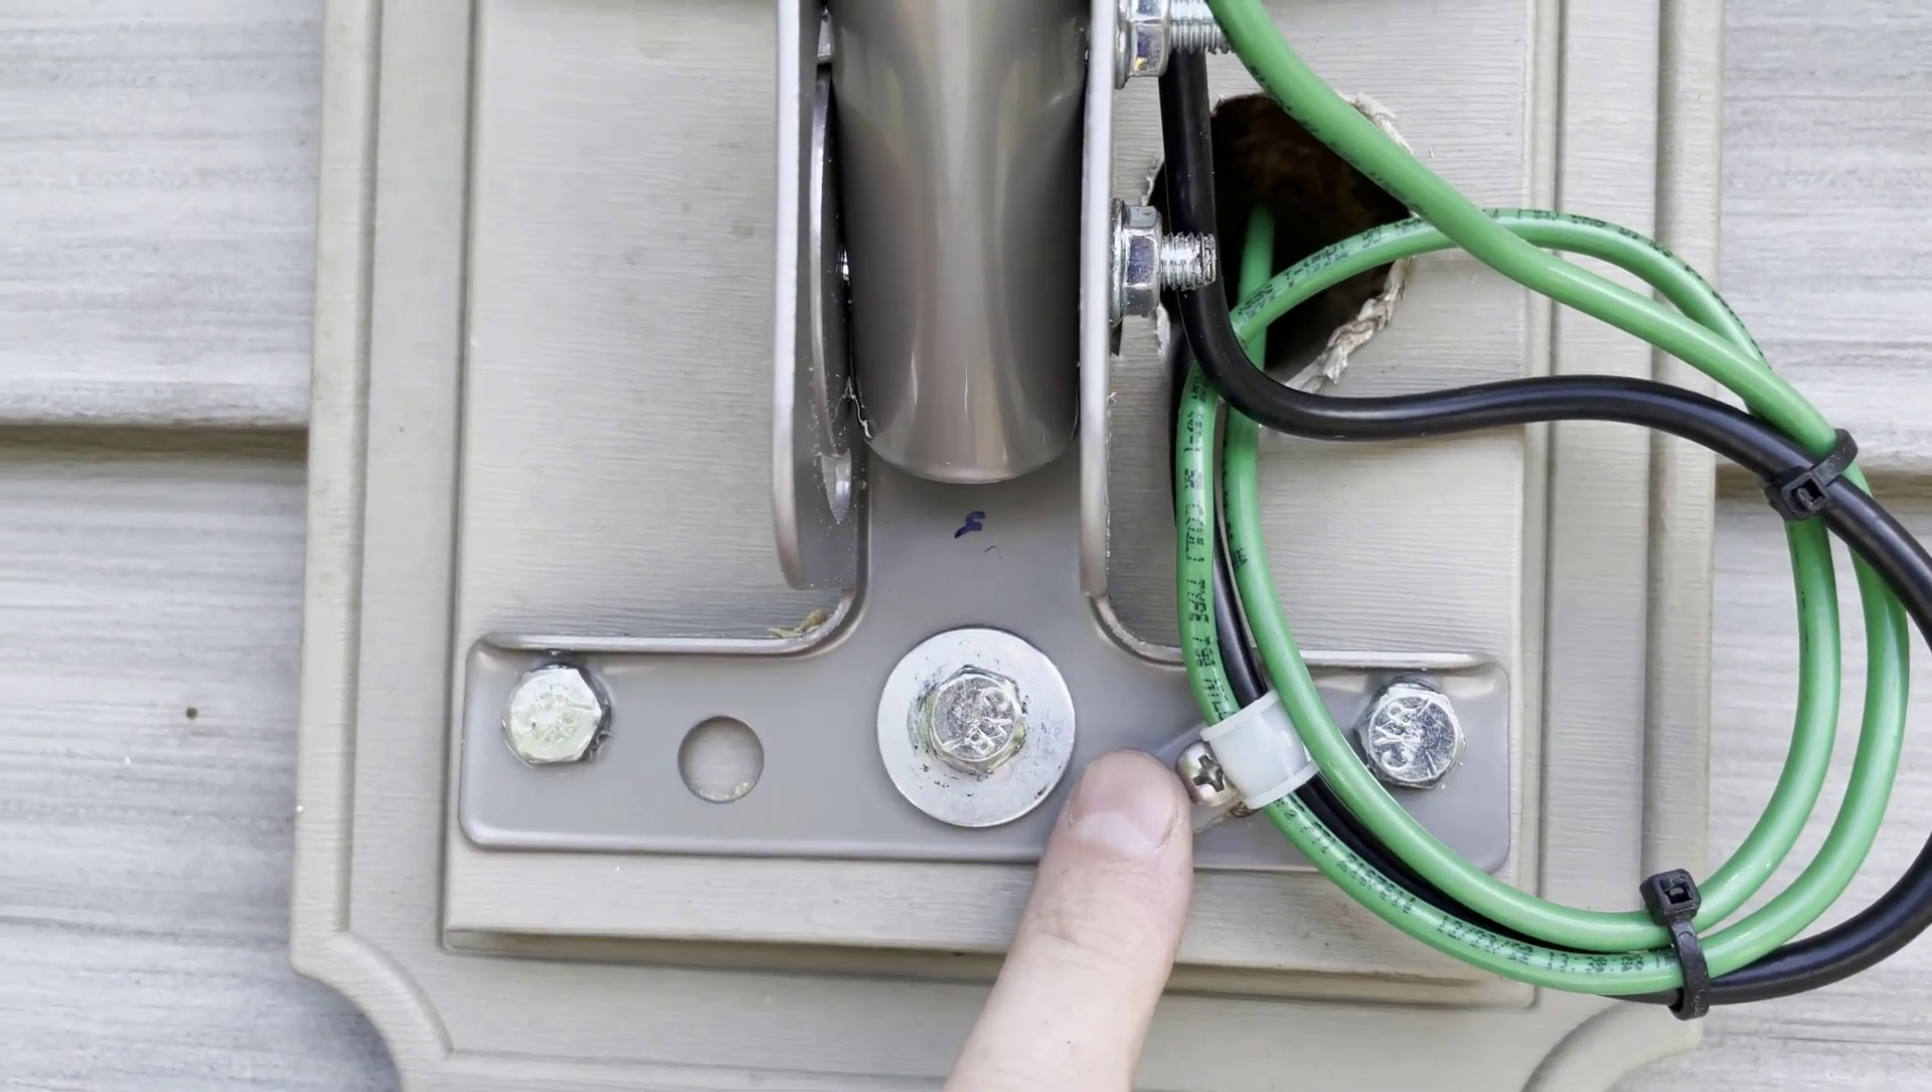The wires are all going in. I've got my drip loop, and I've got it fastened.